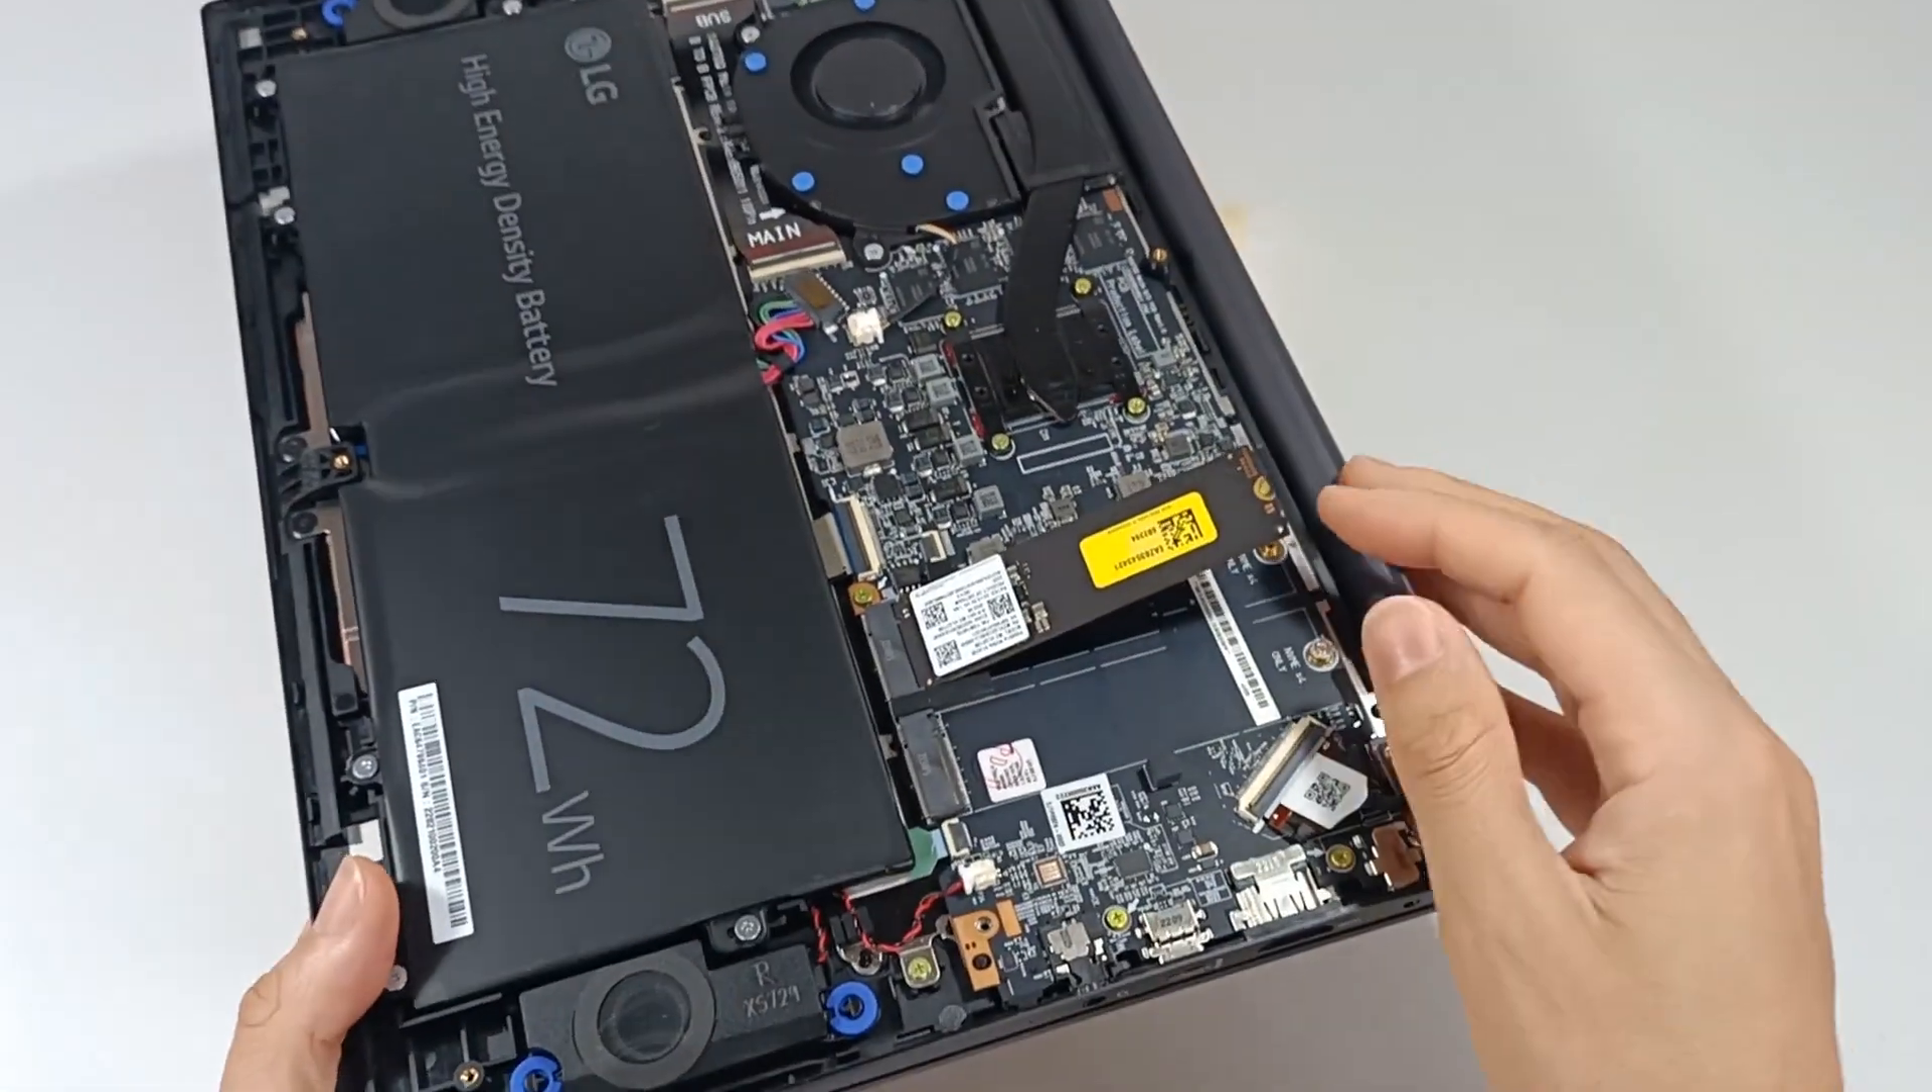The module fits in, but it's tilted because it is not secured.